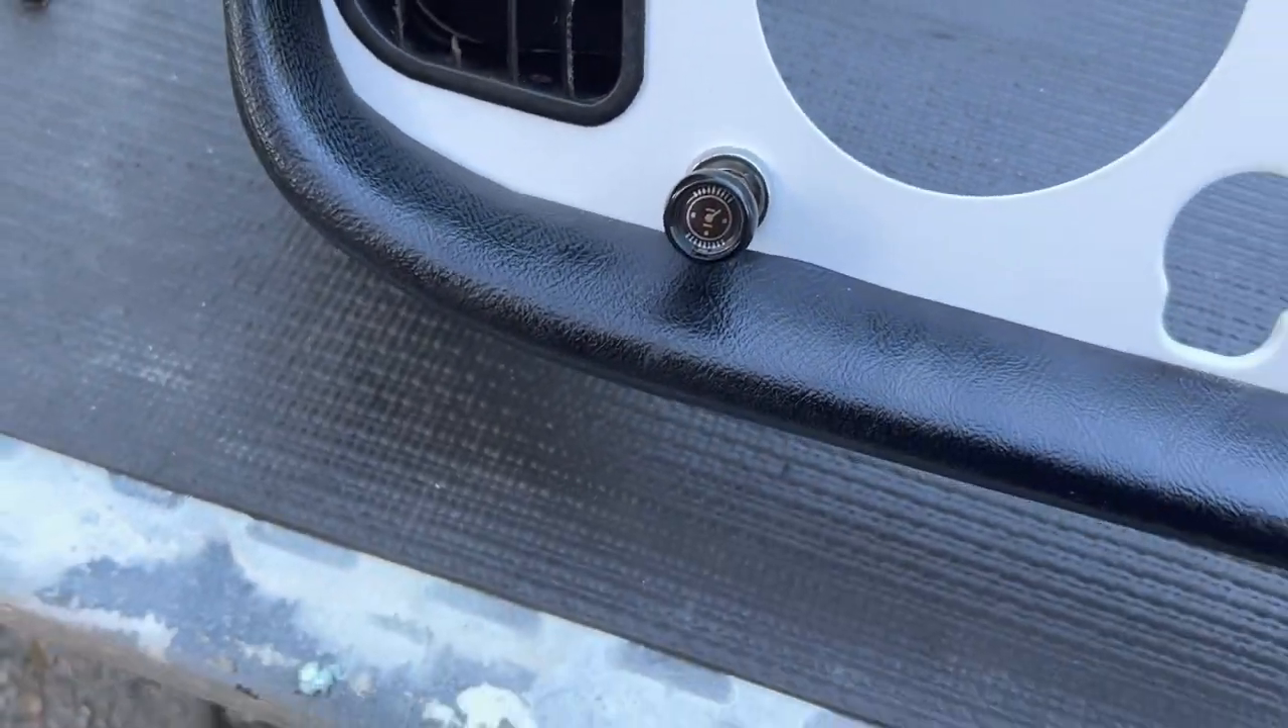All right little rheostat button is back in place.